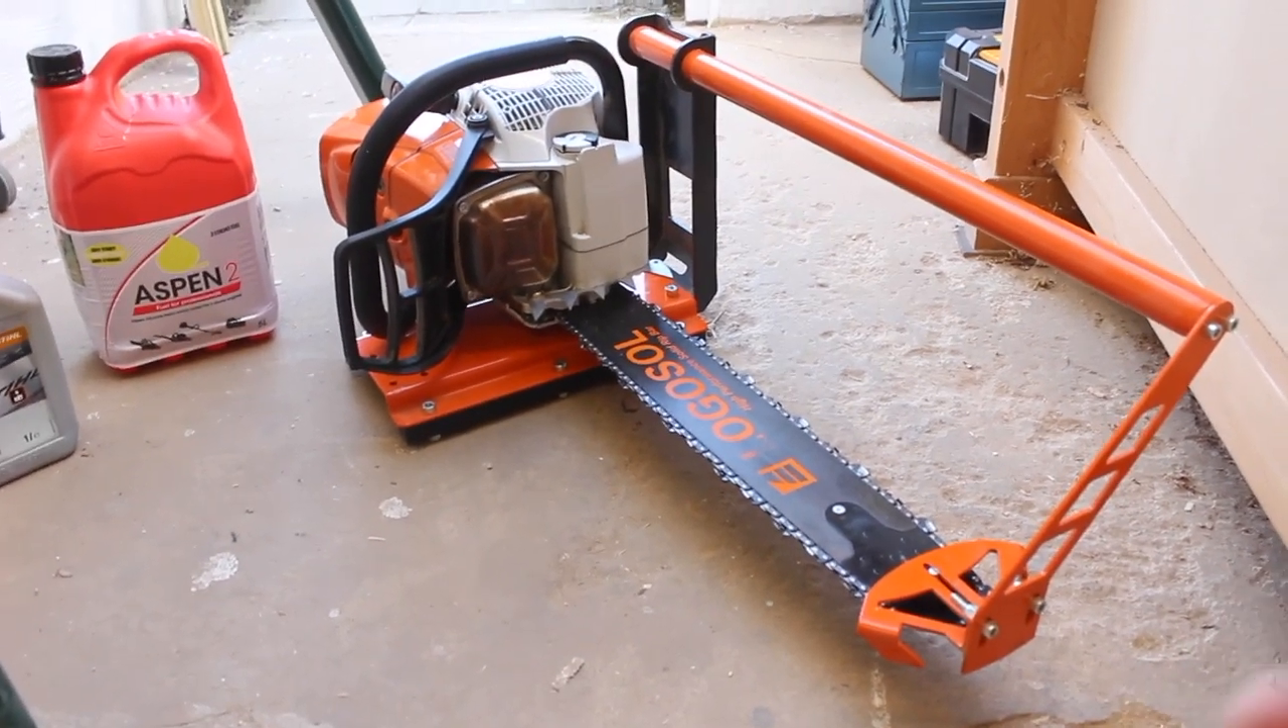So I've got the chainsaw all set up and I've got this steady arm on the bar.